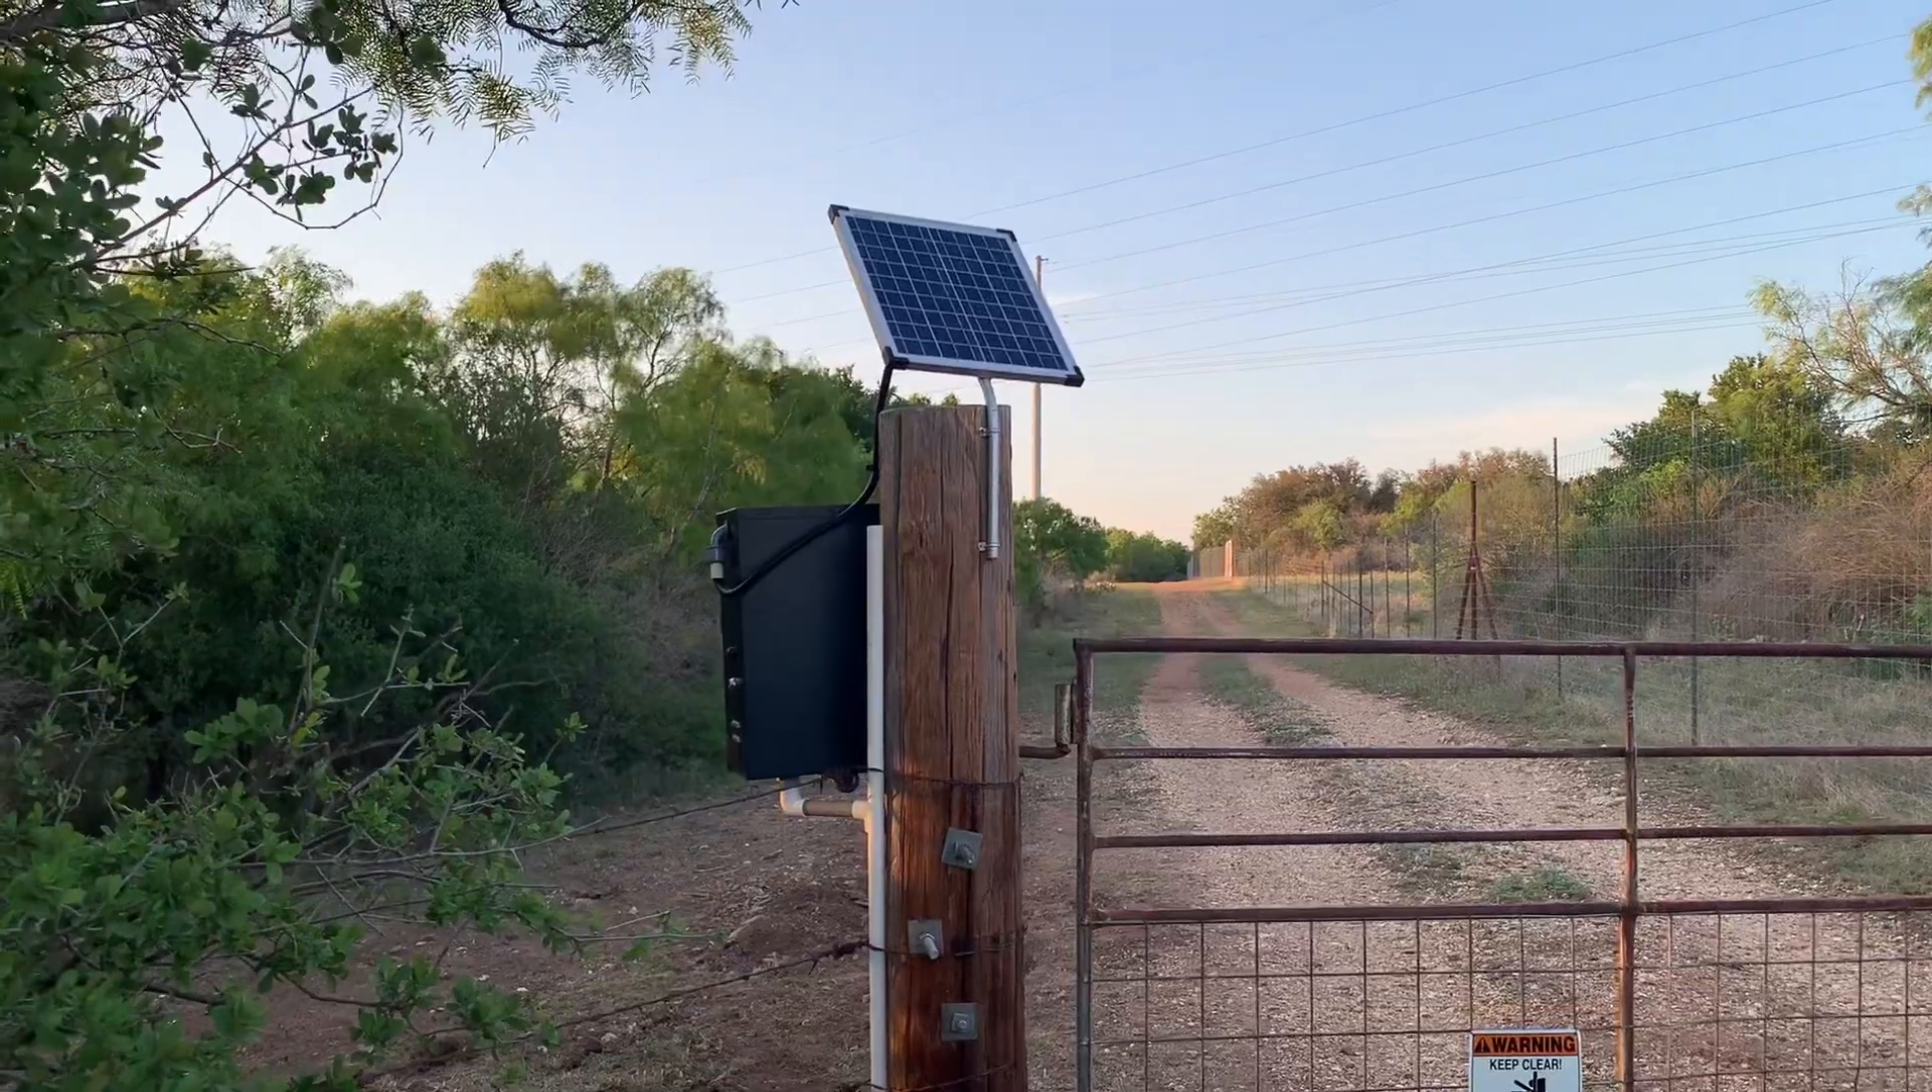I got the solar panel attached to the post.